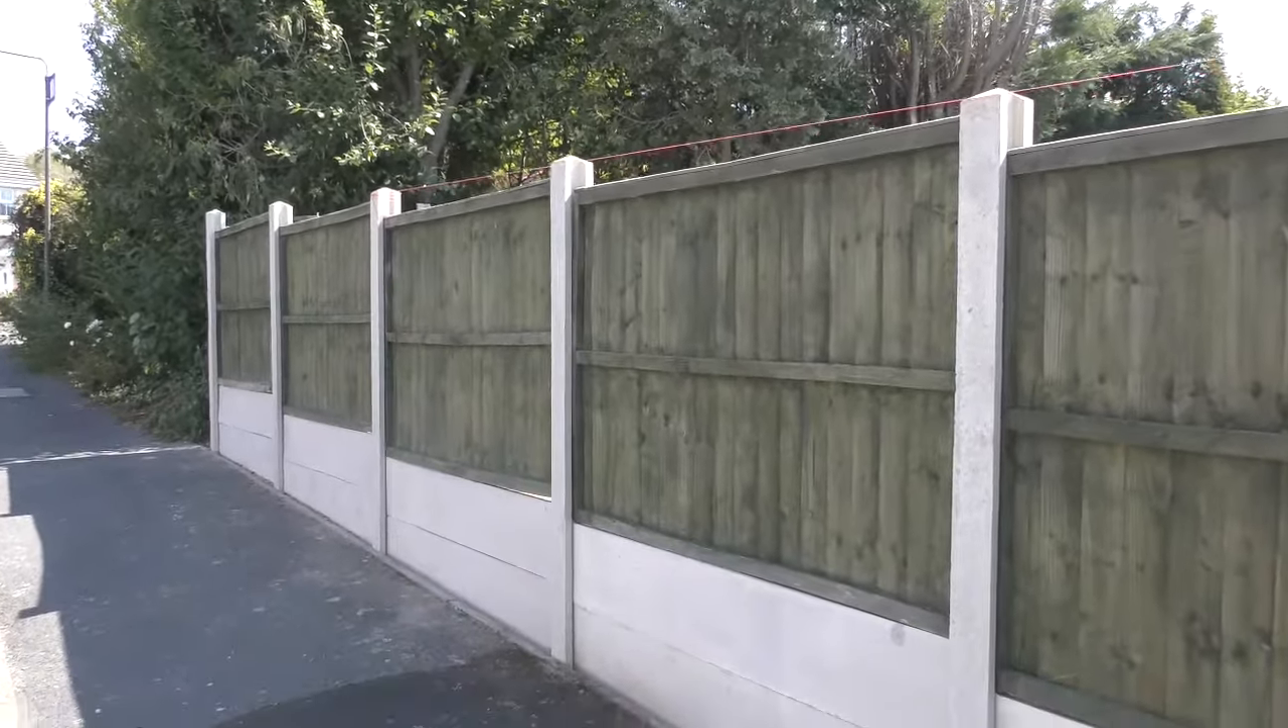So there we go the fence panels are in on the posts and we've got a pretty even step as you go down and touching the string.